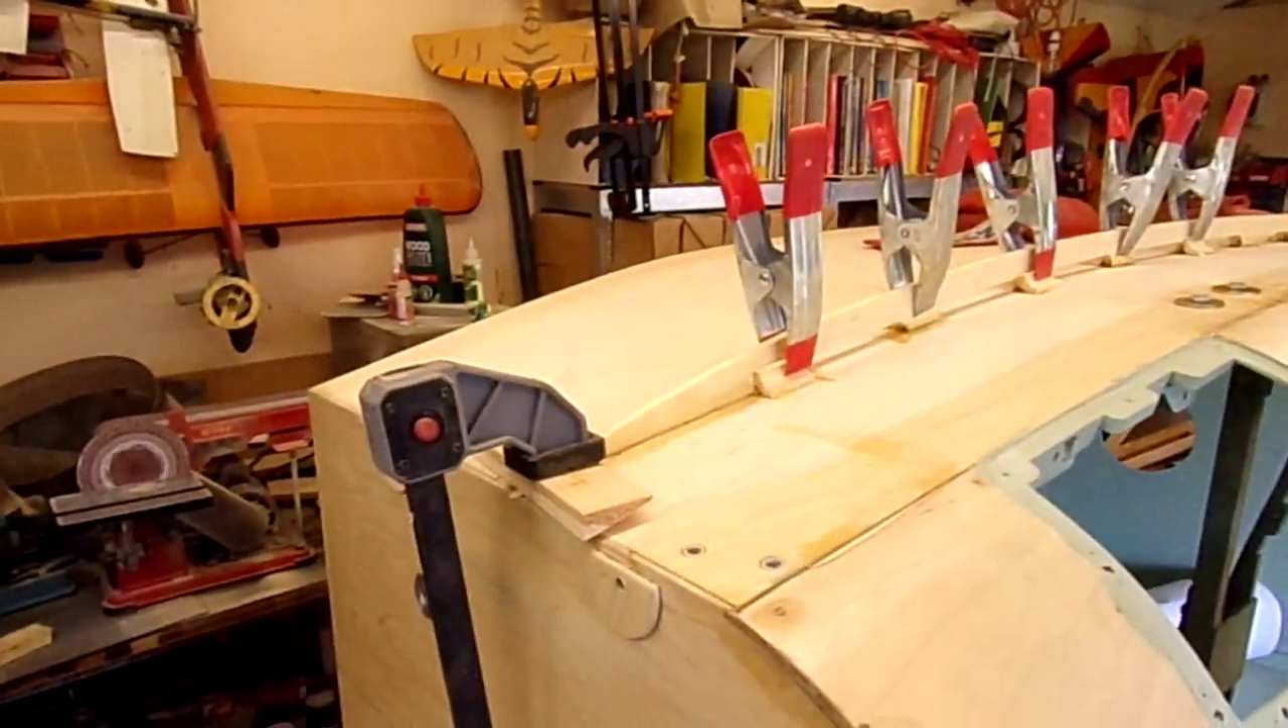It took a day but there we go we've got the stringer basically in glue setting.